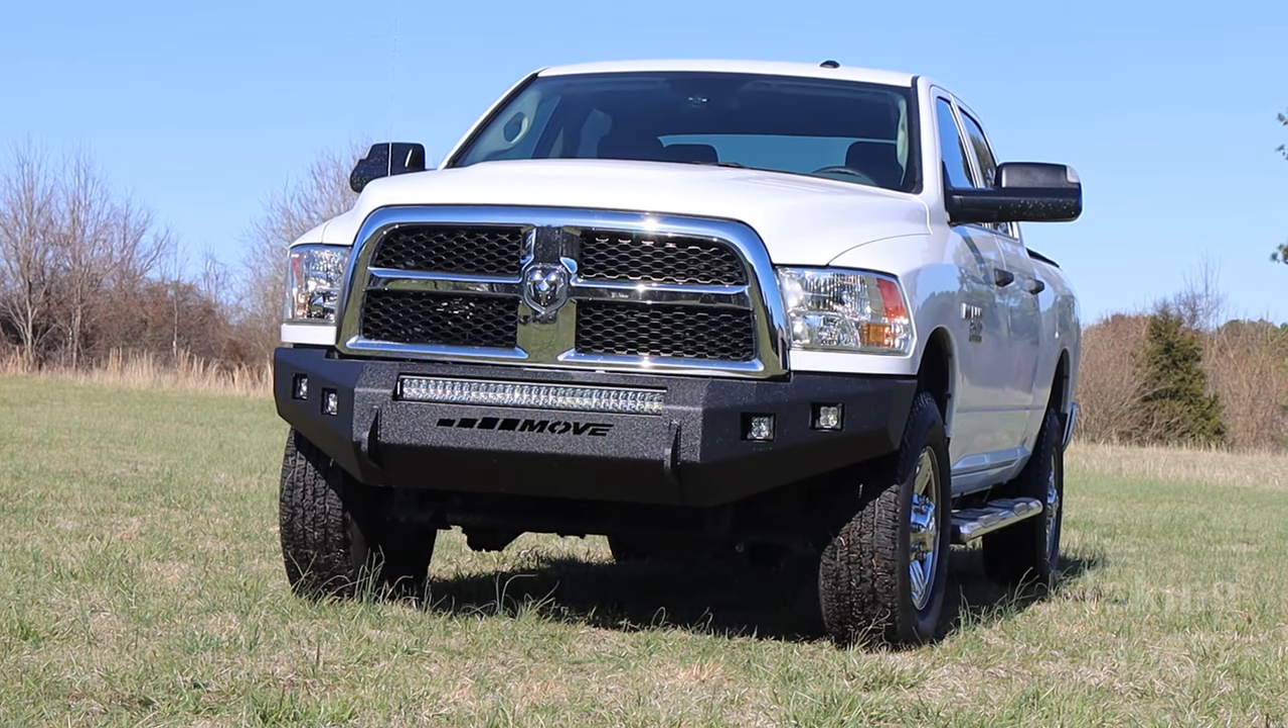So now that the lights are installed on the bumper this project is done.